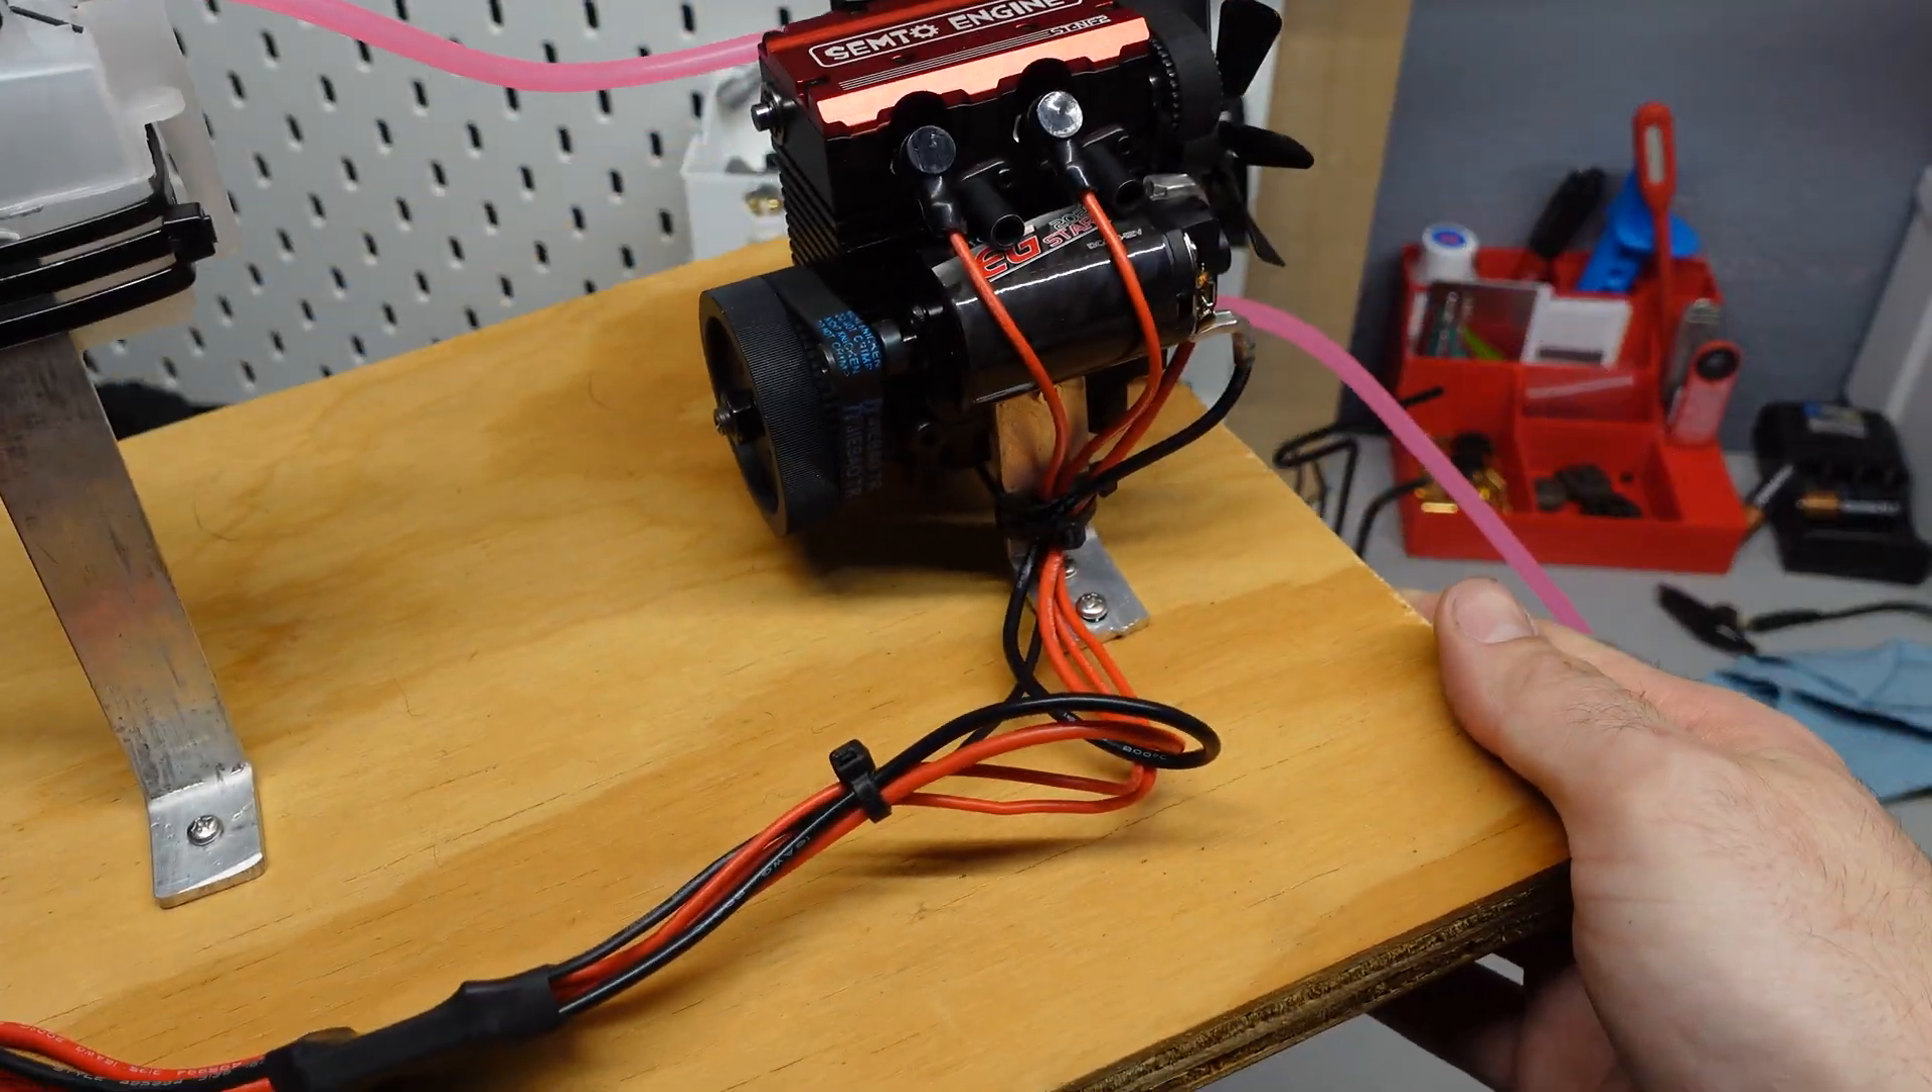All right guys we are completely done with the engine it's fully built it's fully mounted i got the wiring all kind of cleaned up i think it'll work pretty good.